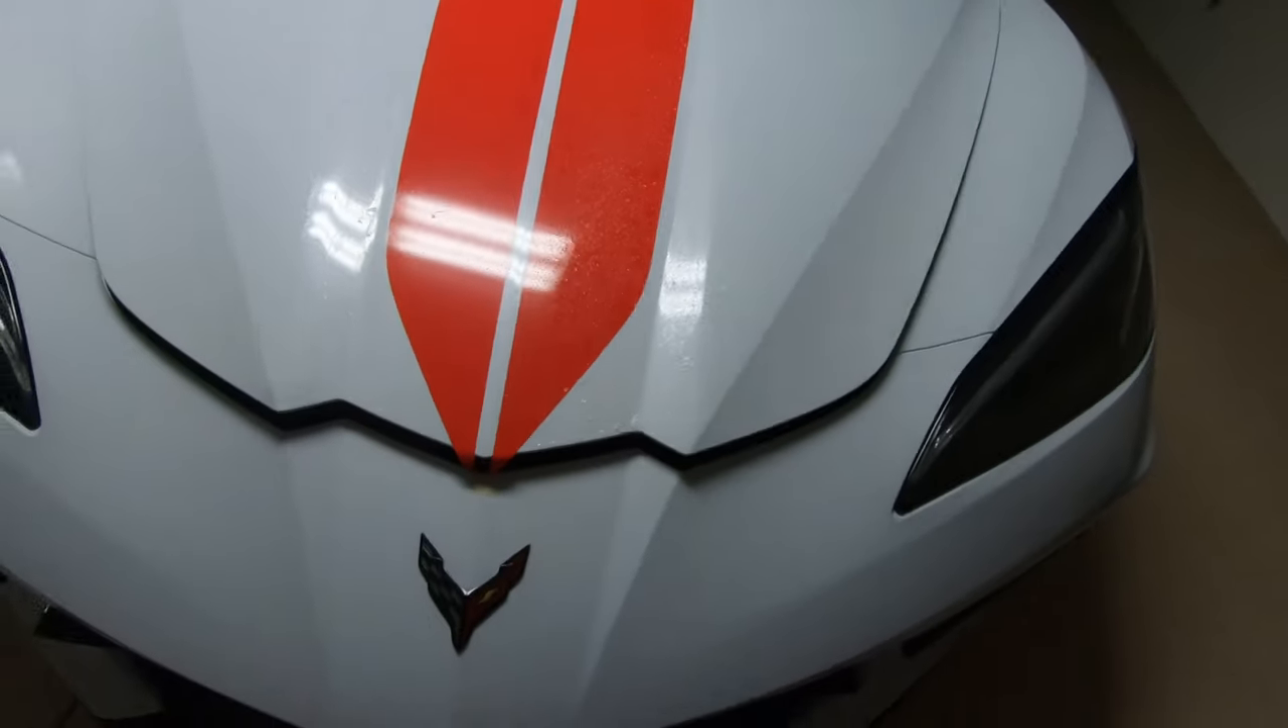Okay, we've got the hood on. Look at that.